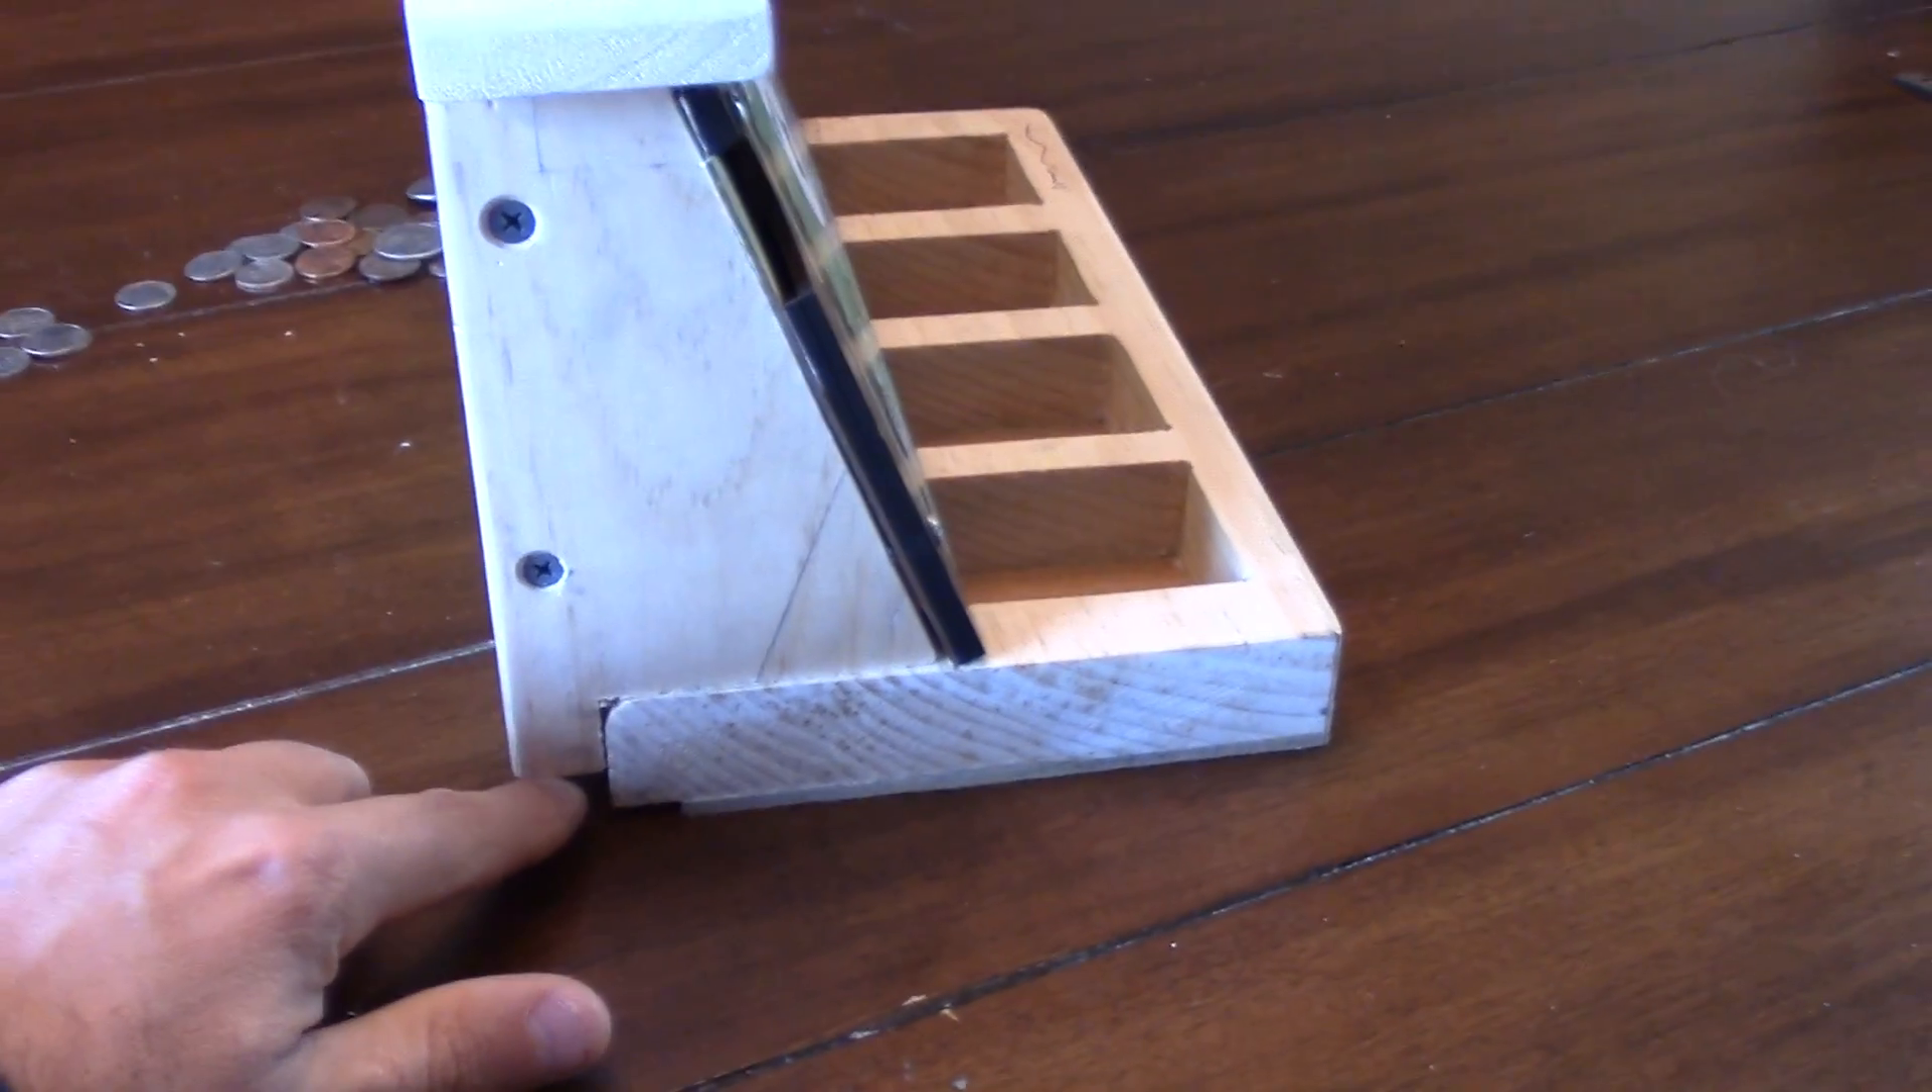You could see that this is there's a little gap here because this is kind of like one of the prototypes we made and it wasn't quite long enough.